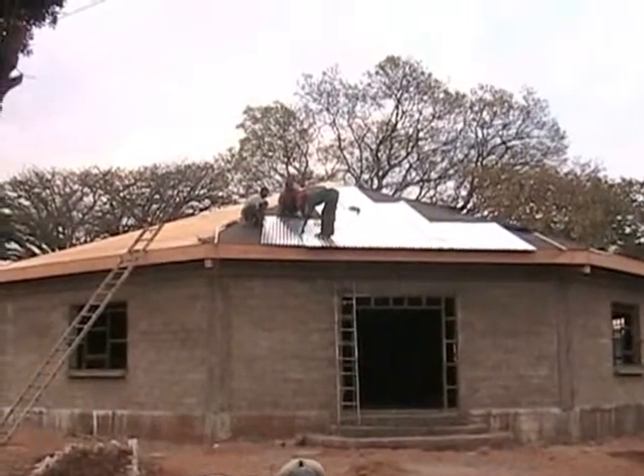Yesterday we finished putting the plywood on. And today we are starting to put the metal roofing on.